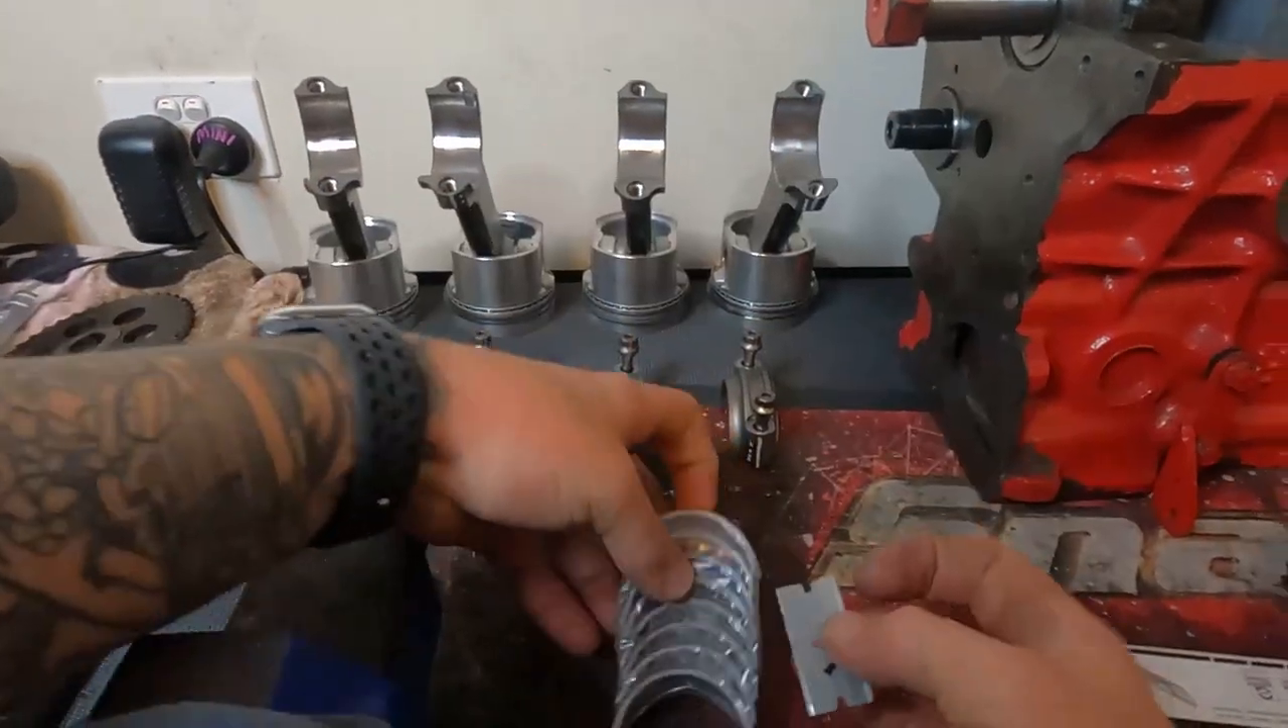So now we have all the pistons assembled to the conrods.